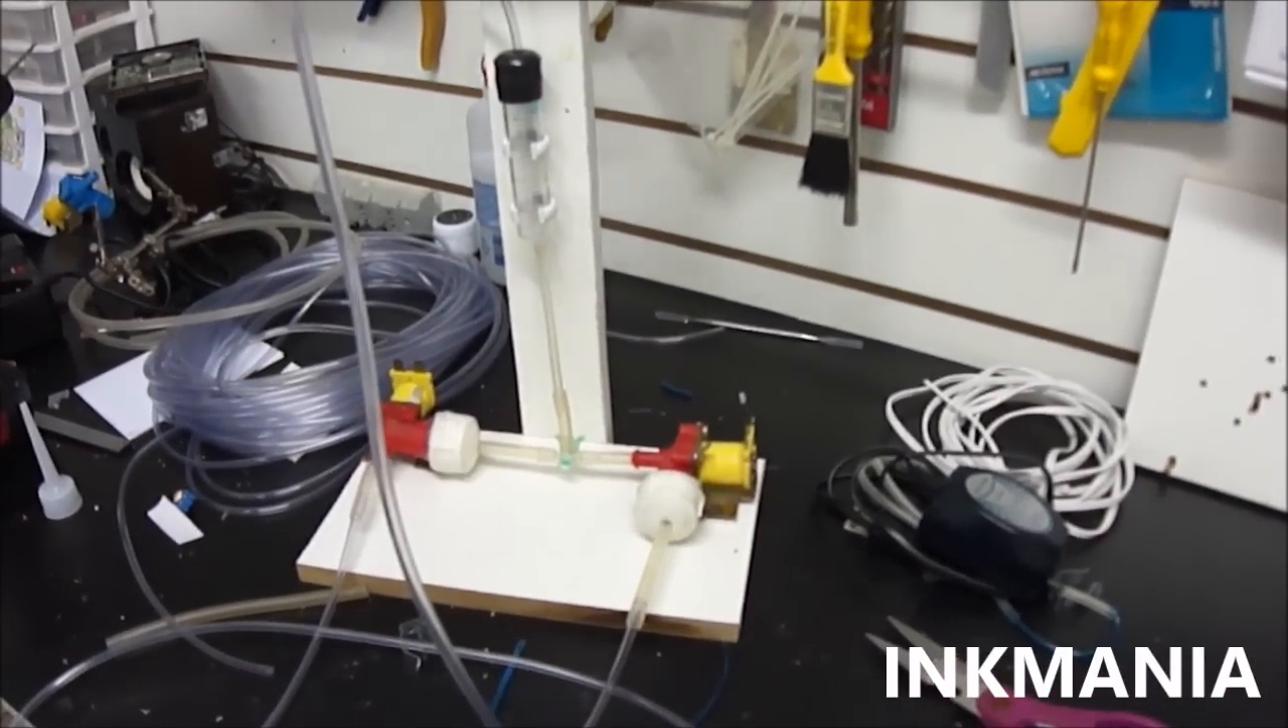E pelo menos o sistema hidráulico aí tá montado.